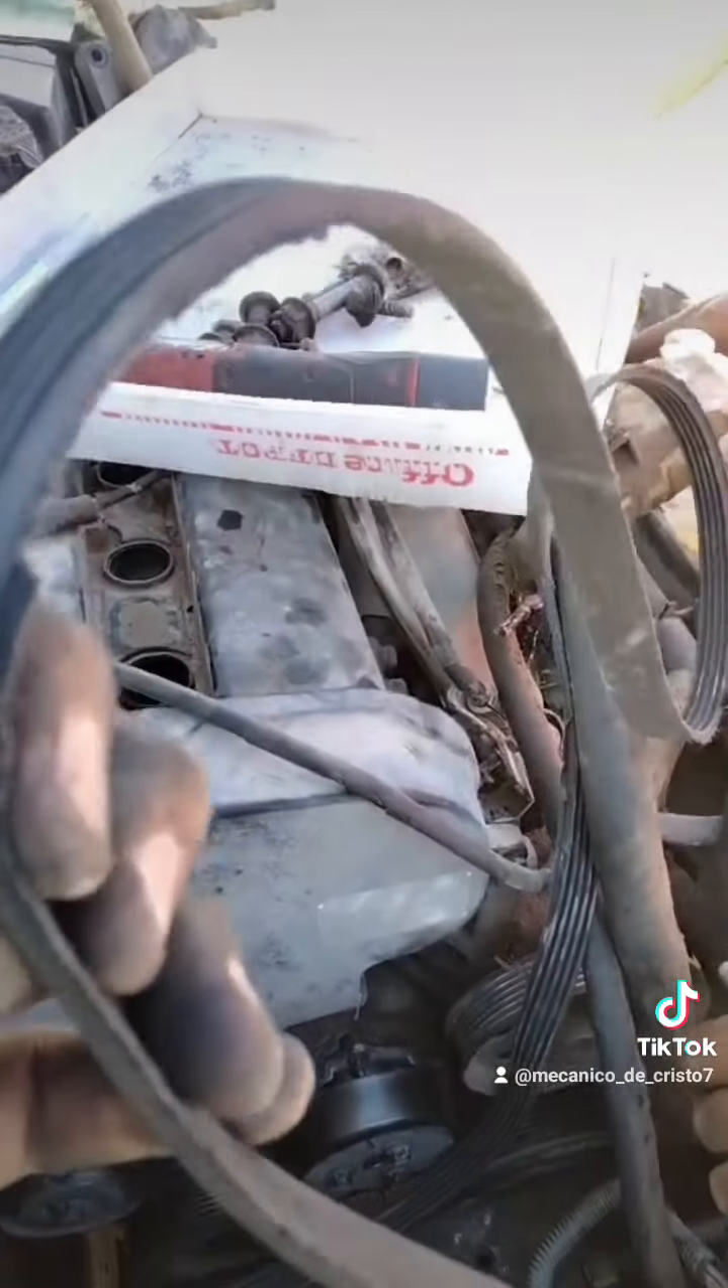Nada más está pendiente poner la banda de accesorios.